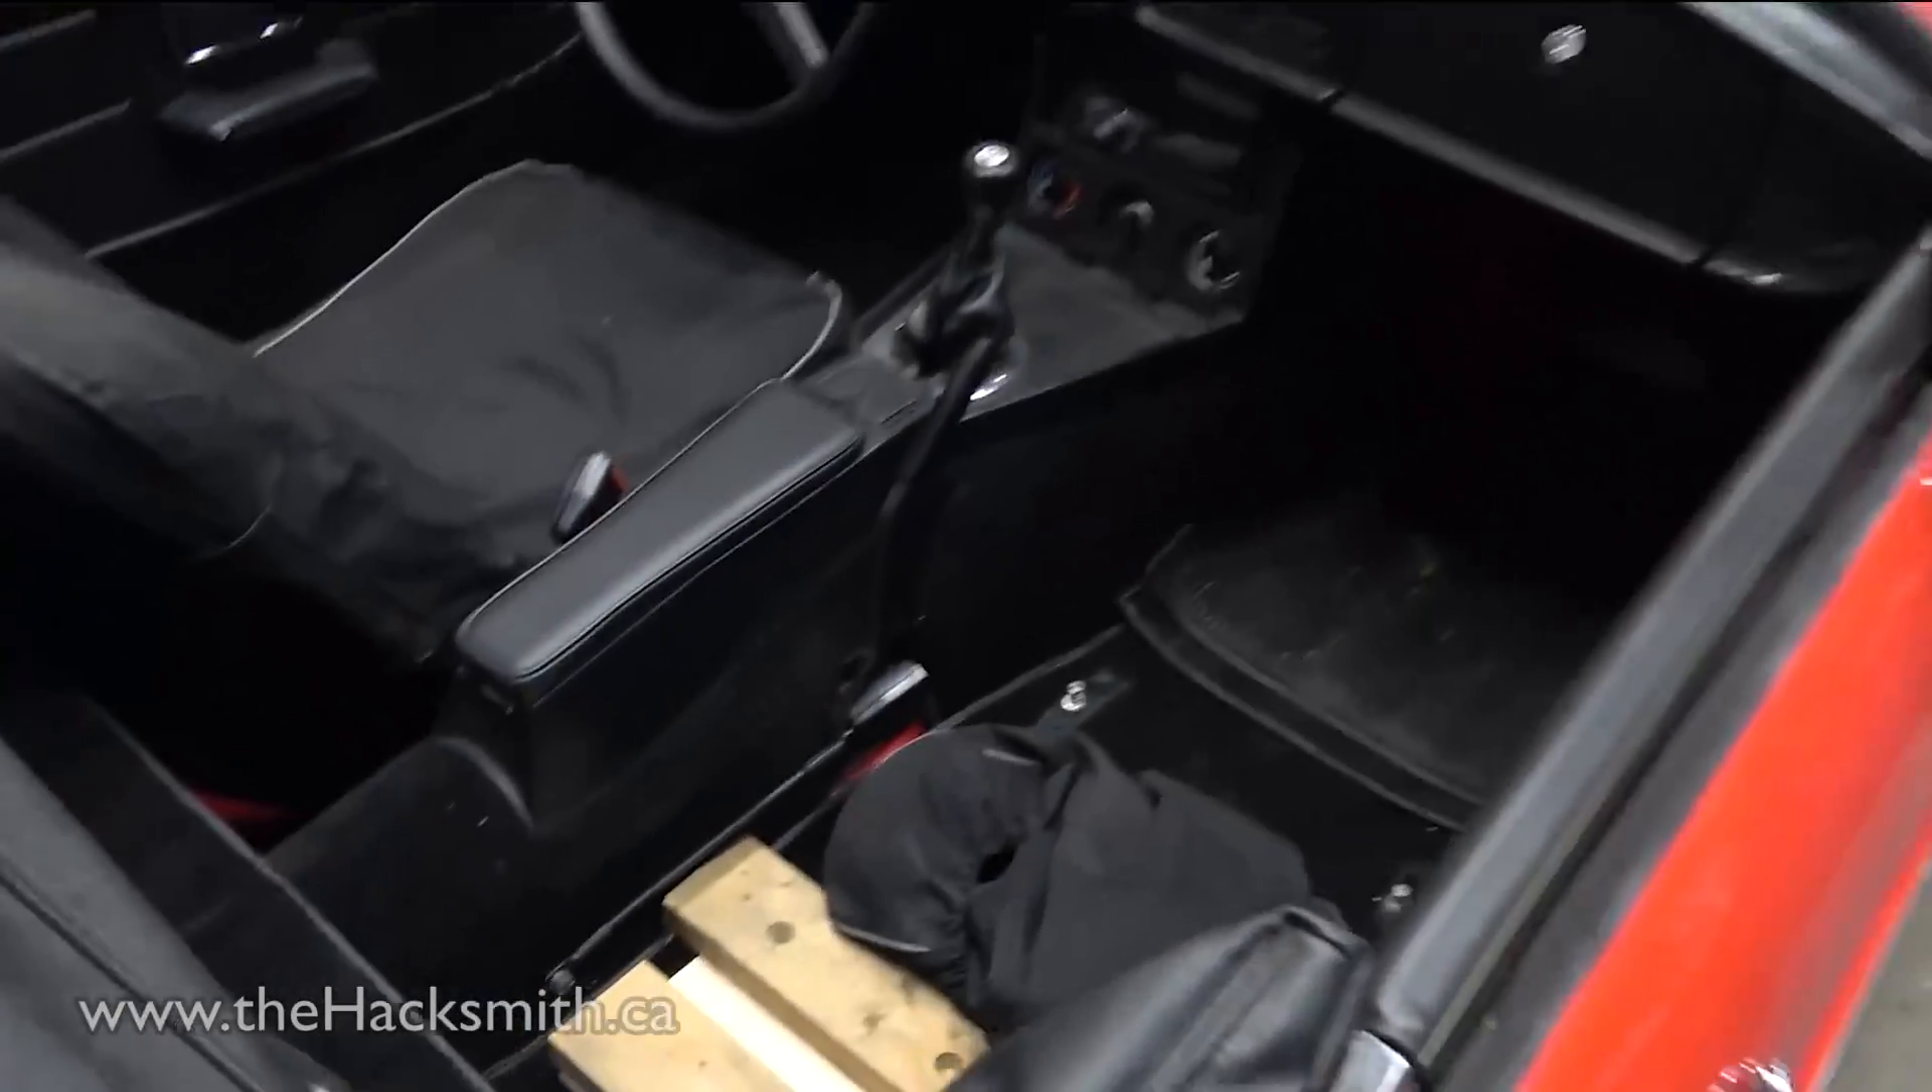In fact right now you can see the passenger seat is missing and that's because we're in the process of installing the ejection seat.